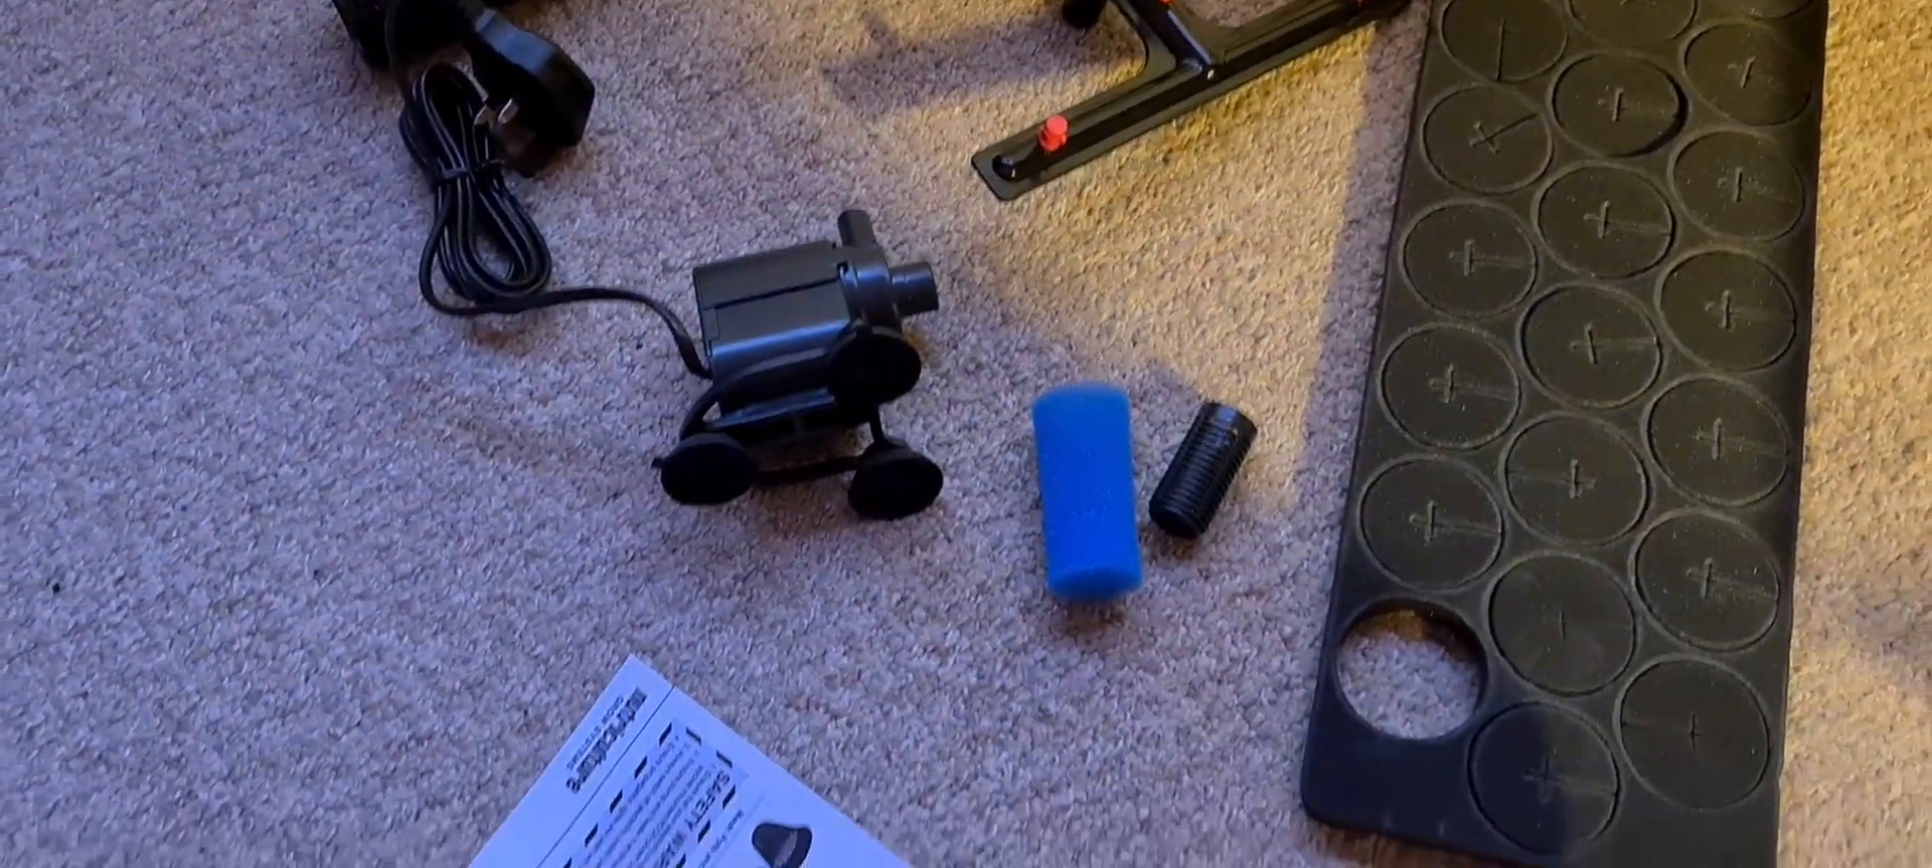Here you can see I've attached the stand with the three suction pads to the bottom of the pump.